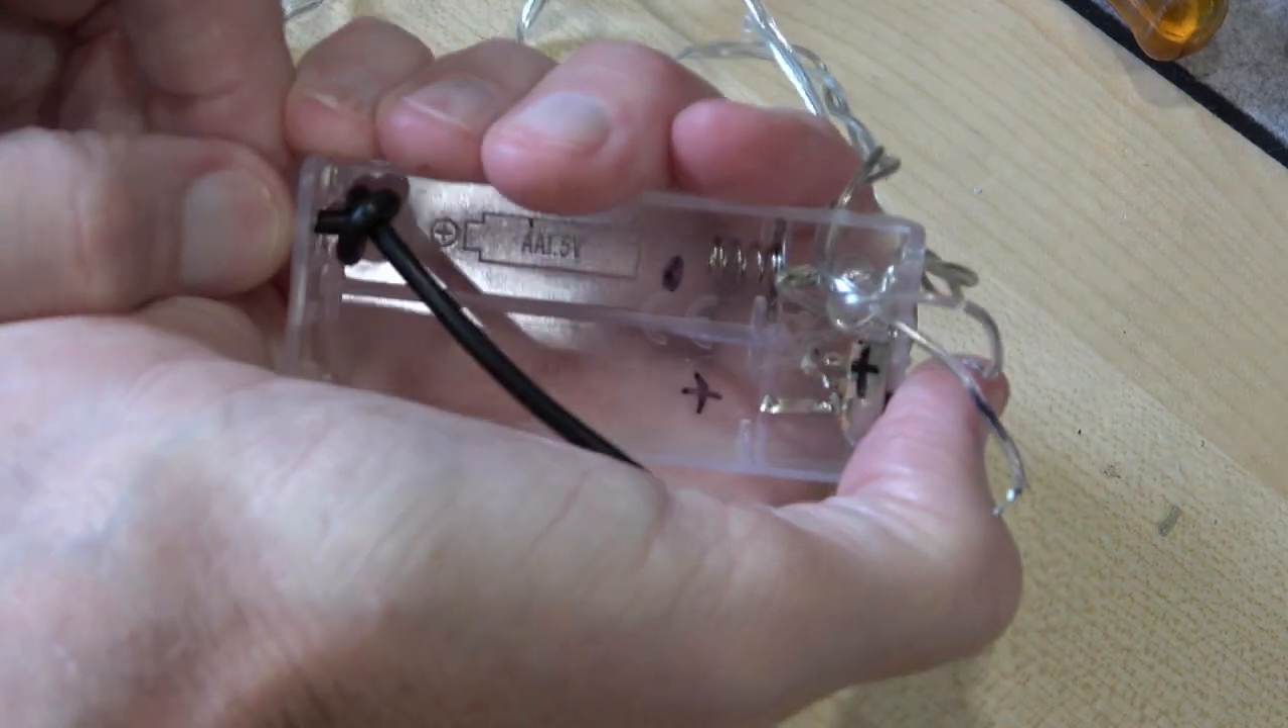Here is our USB cable through the hole which I've just drilled, and I've put a knot in it here so that you won't be able to pull it out and pull all the connections in.